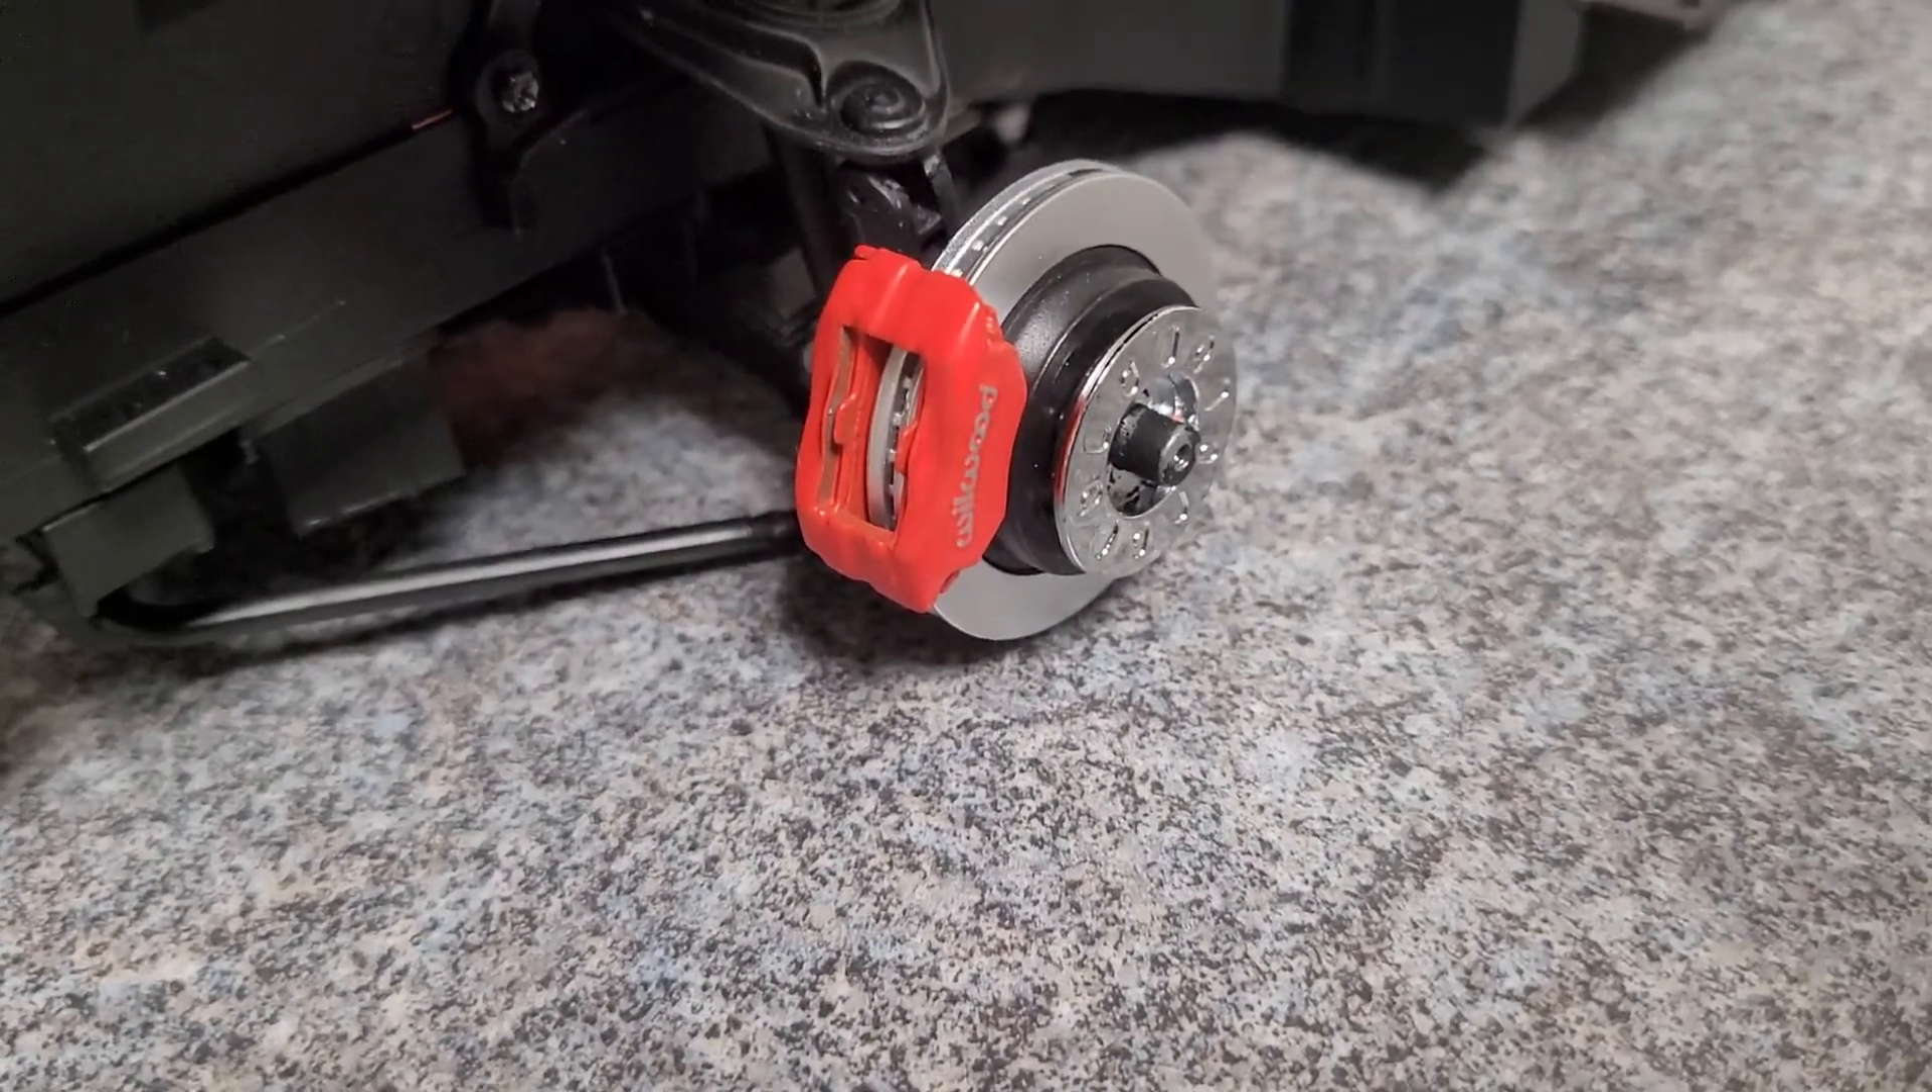Die räder habe ich jetzt noch nicht angeschraubt.